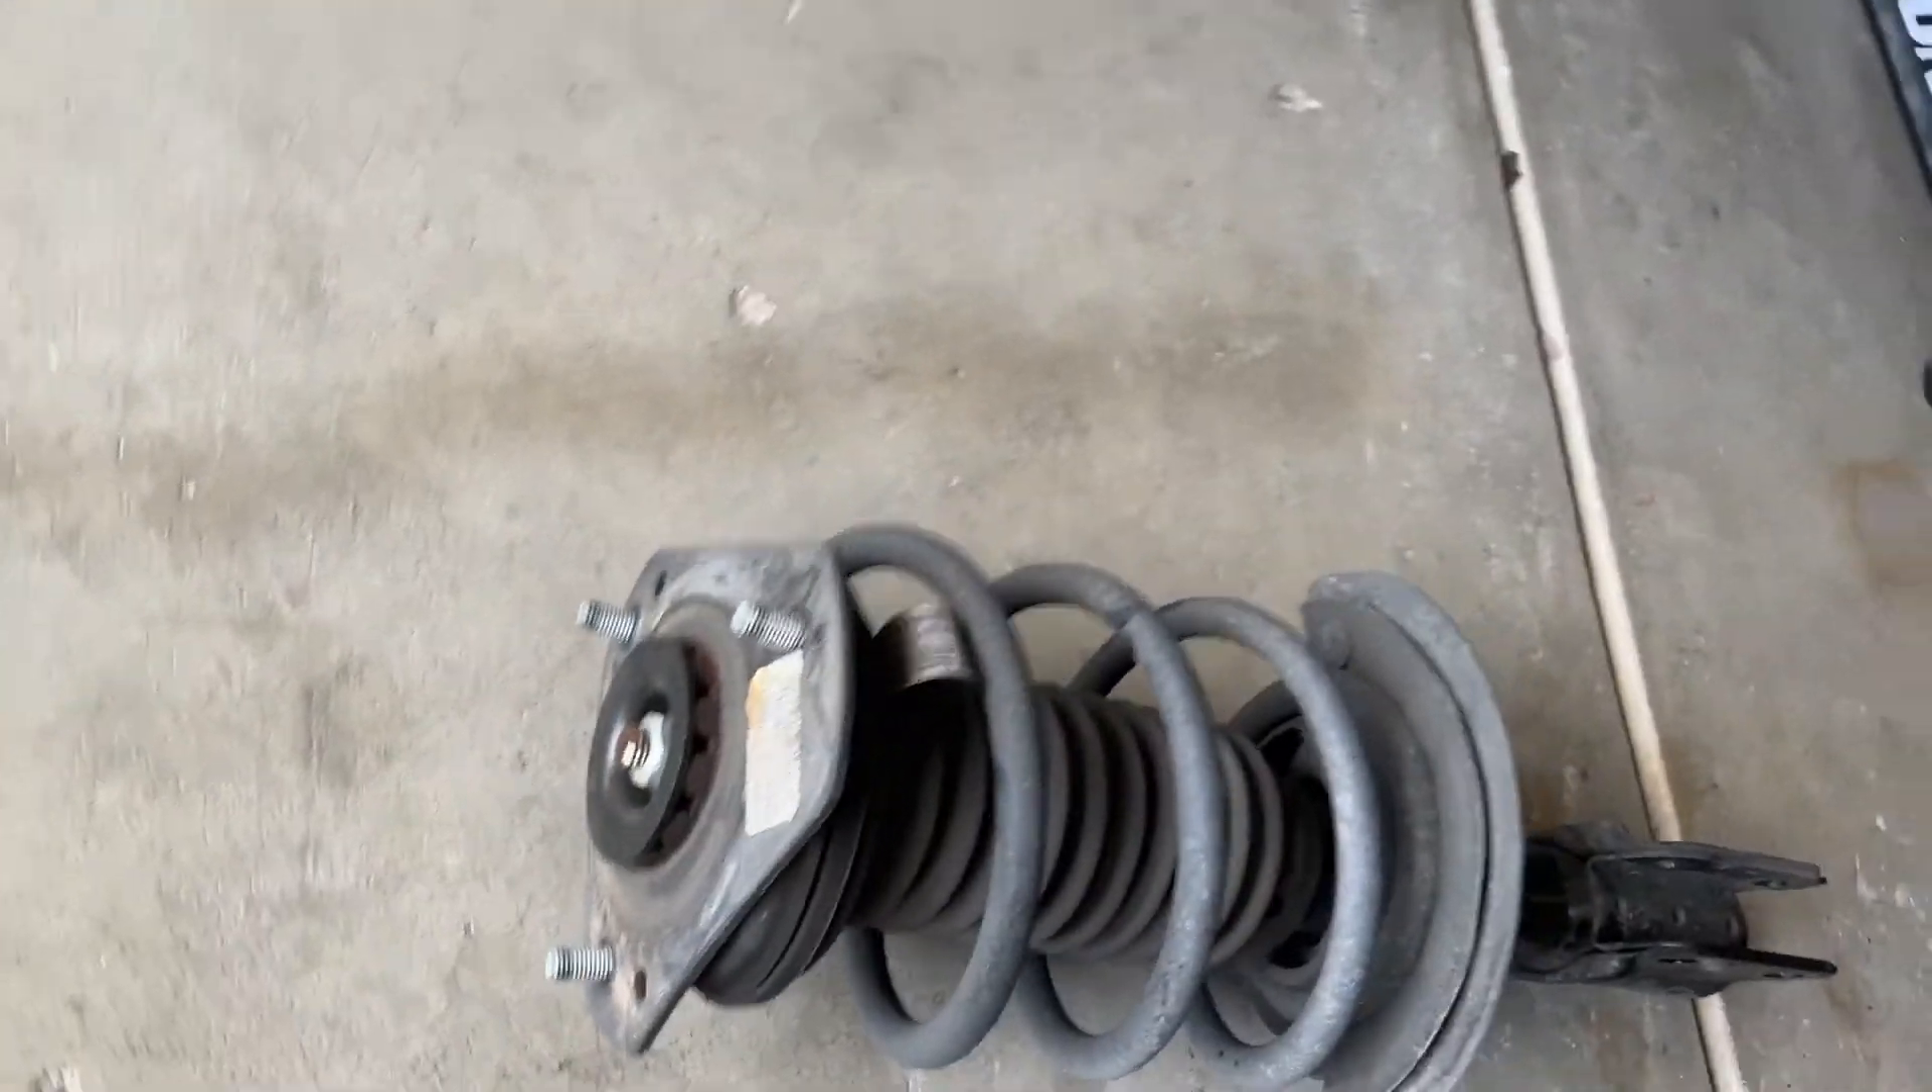So as you see I have the strut completely removed from the car.